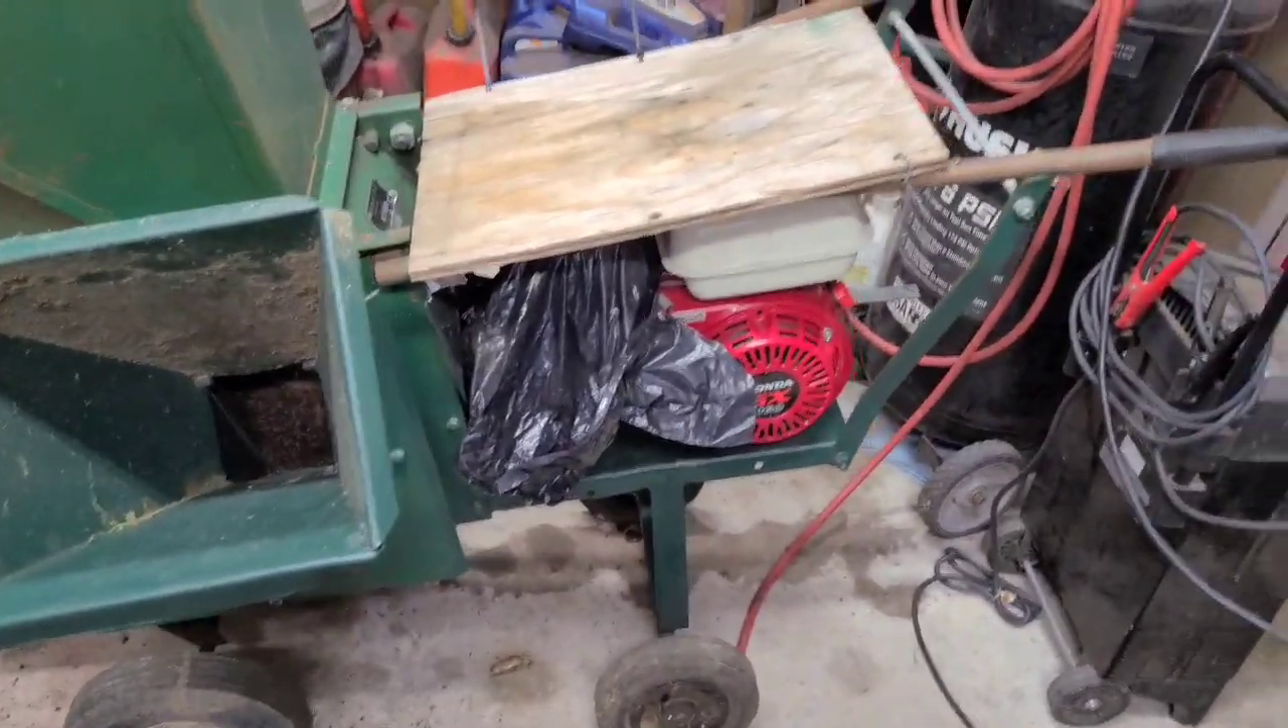We got the board back on top.